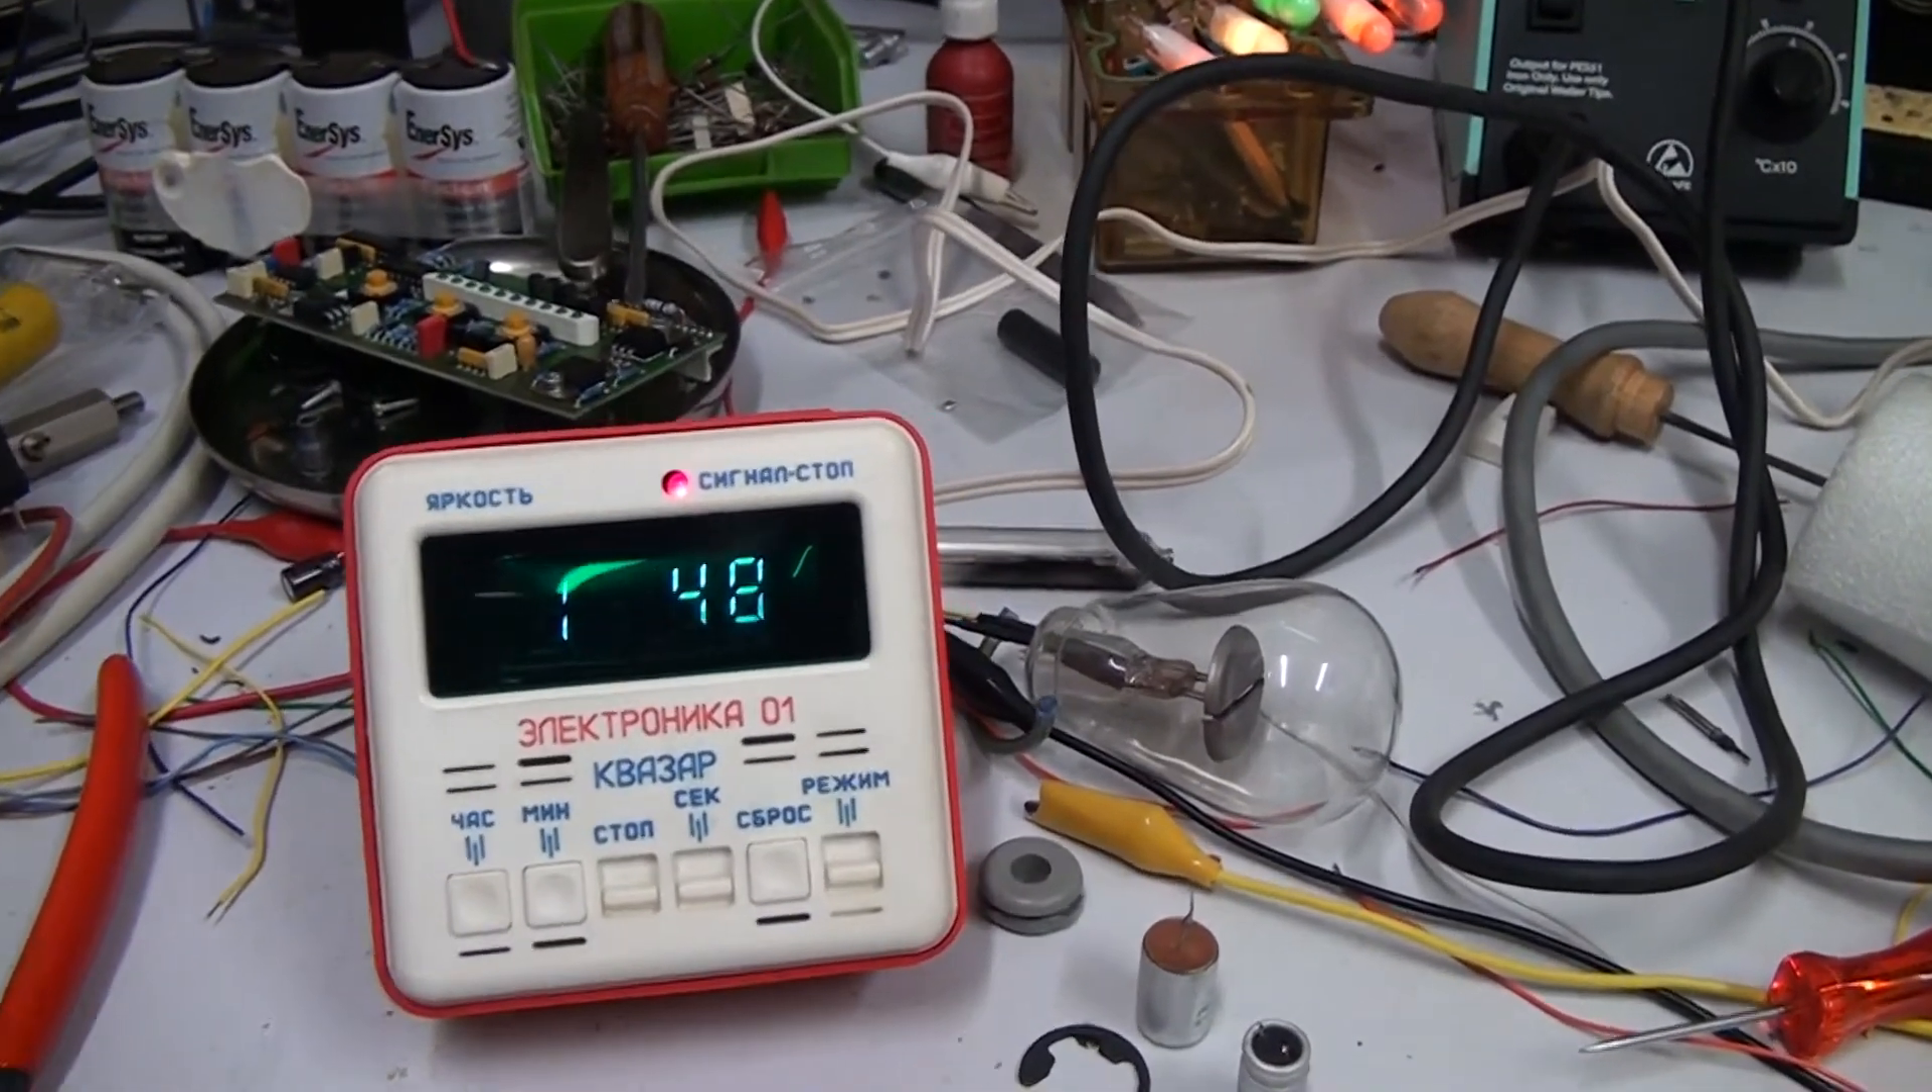Well the clock is back together.